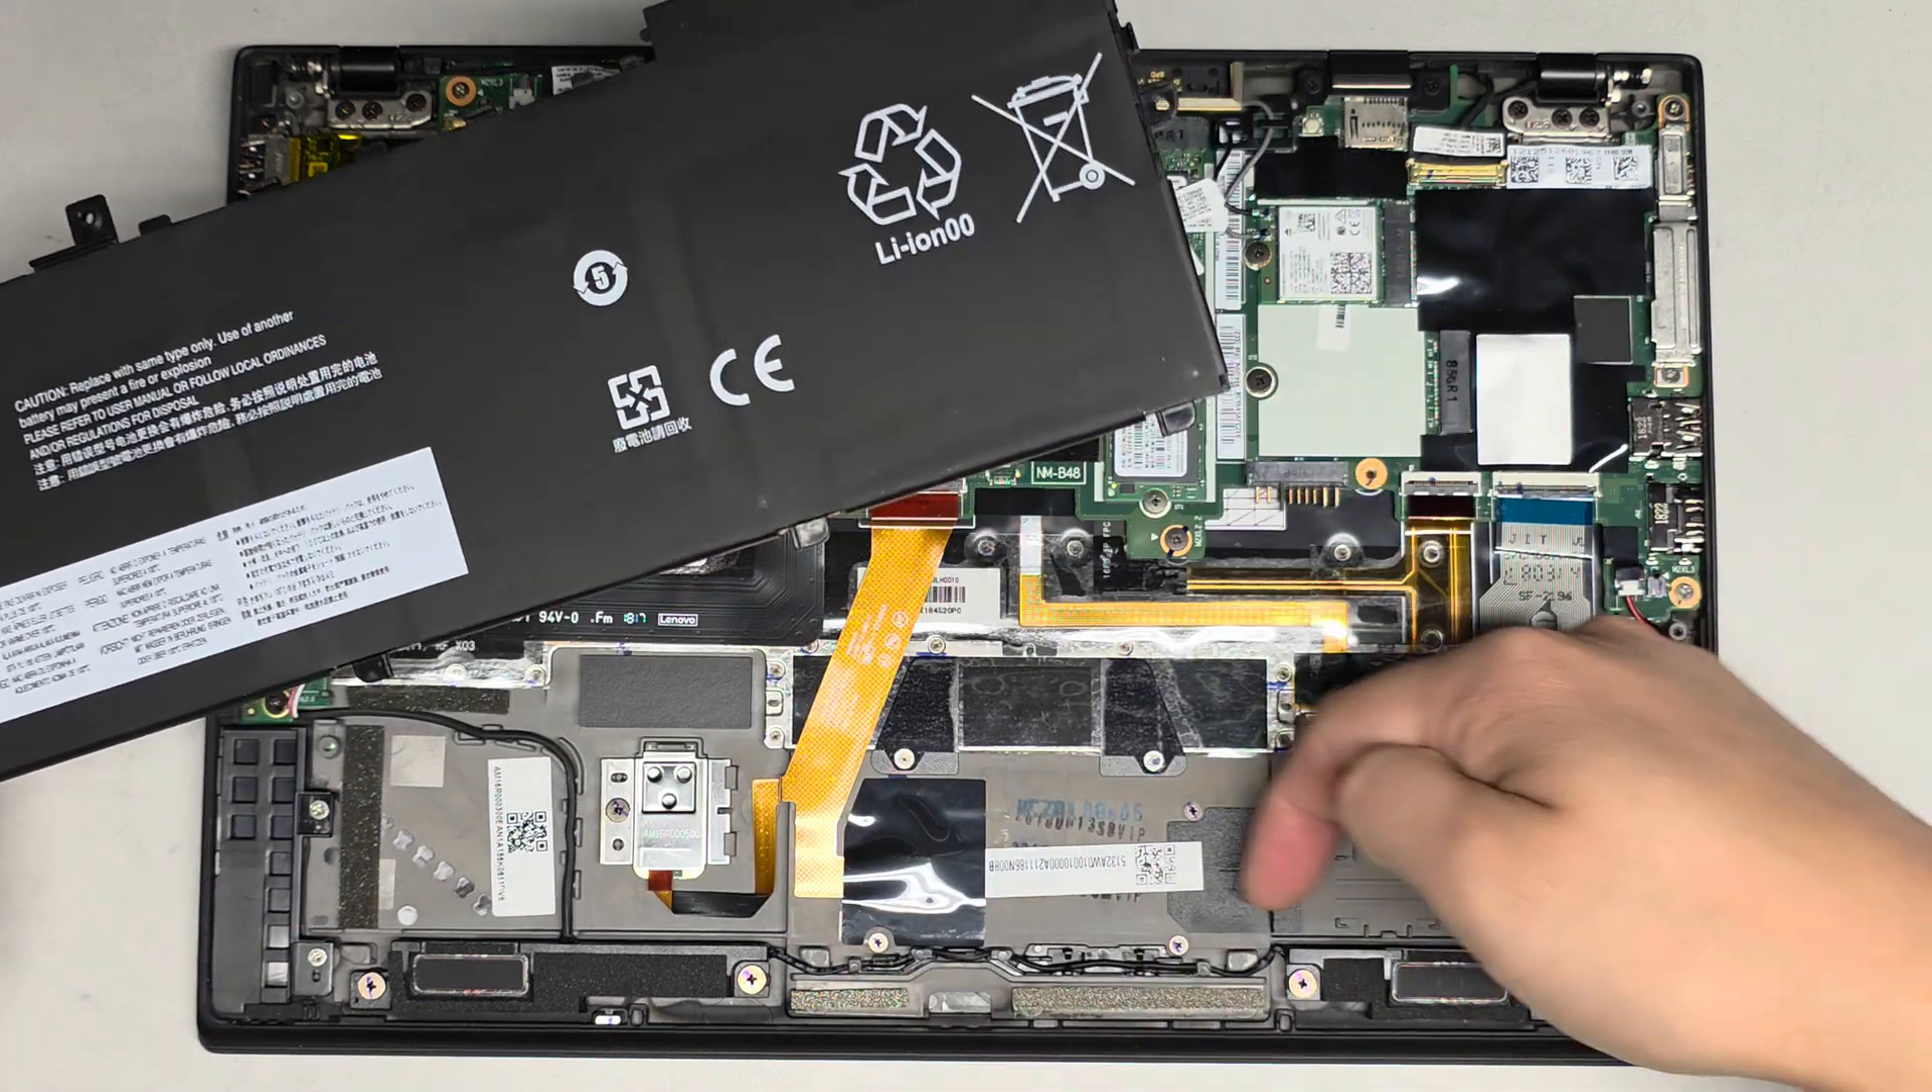So now we've got to get the battery back in and then we'll set the date and time back up.